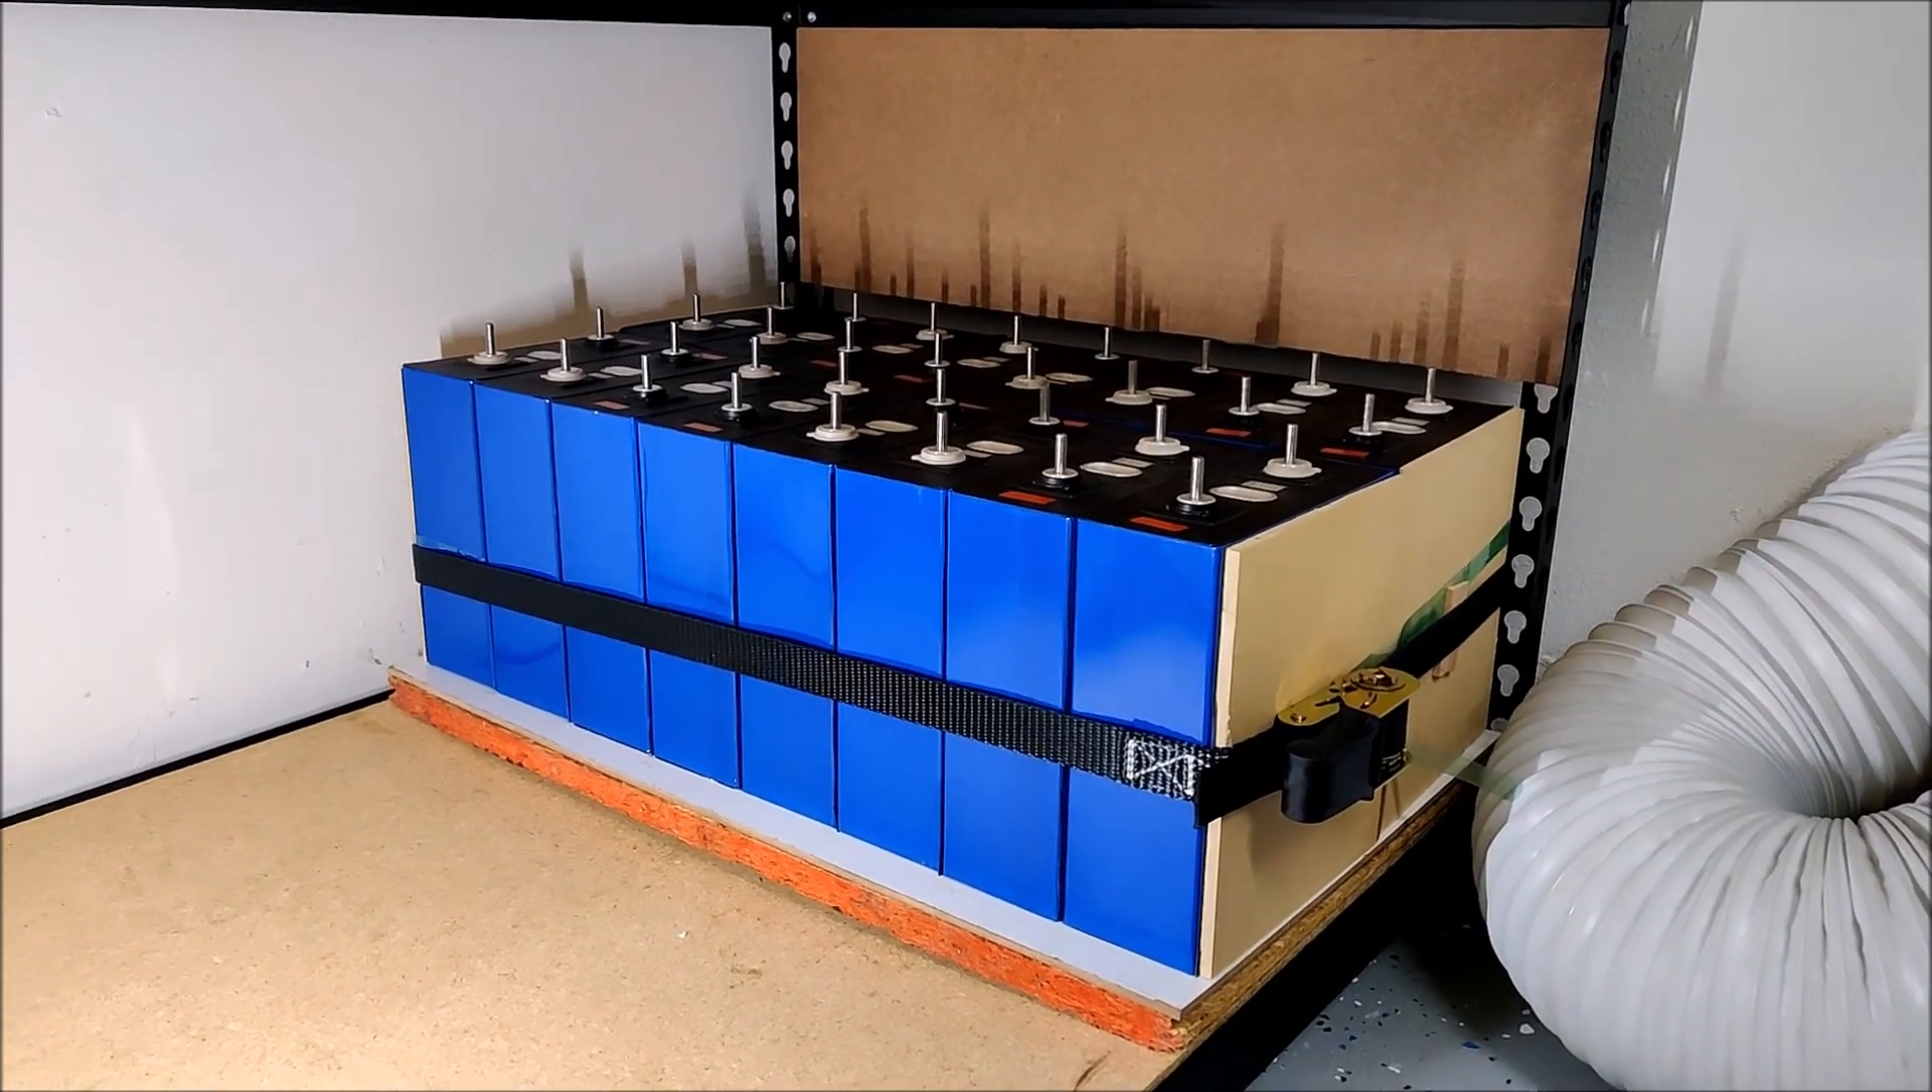Okay, so I have the batteries situated the way I want them.